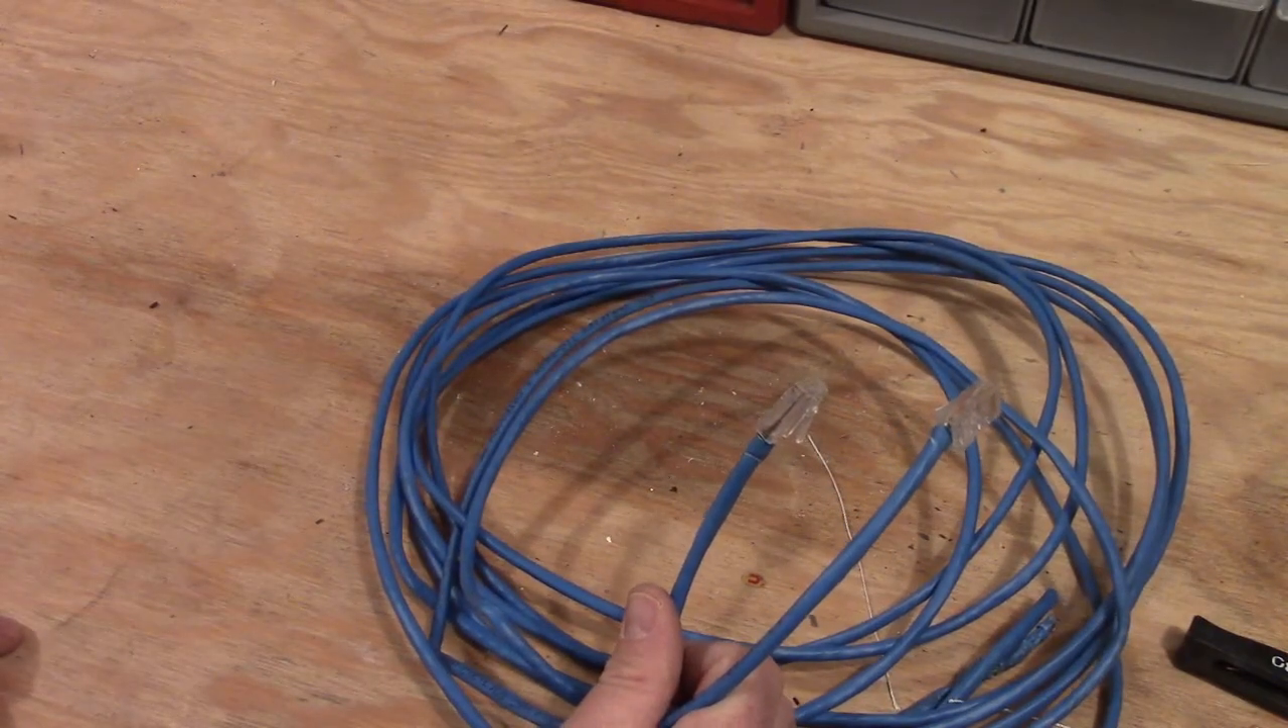So I got a piece of cable now, two RJ45s on it.